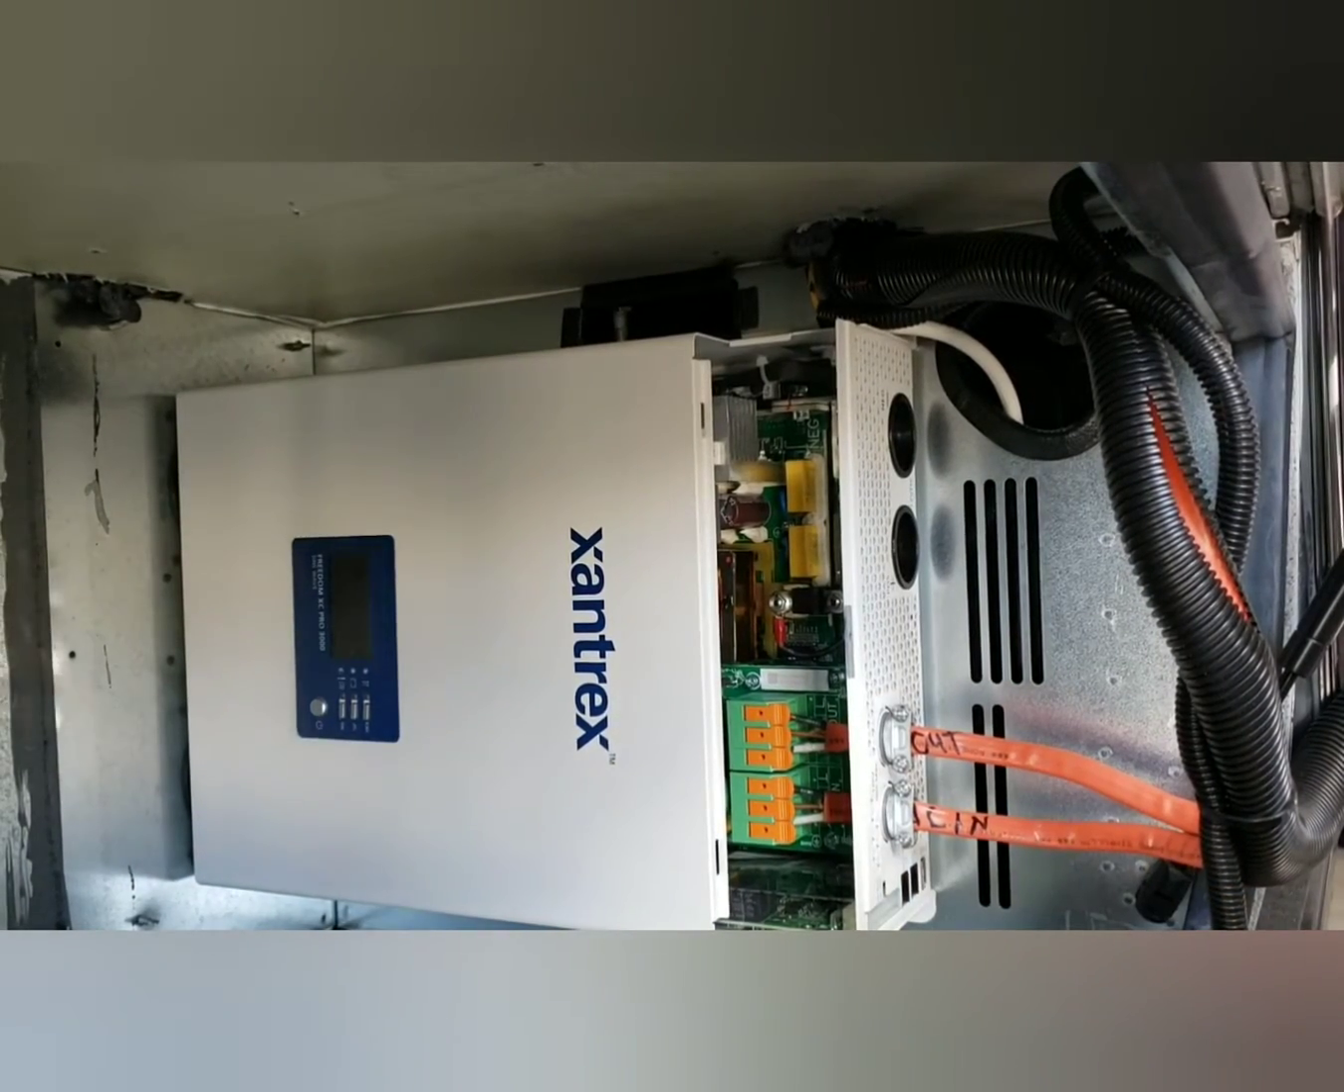All right, the 3000 watt inverter is in and we'll be doing the battery connections when we do the other, you know, when we do all the batteries together.